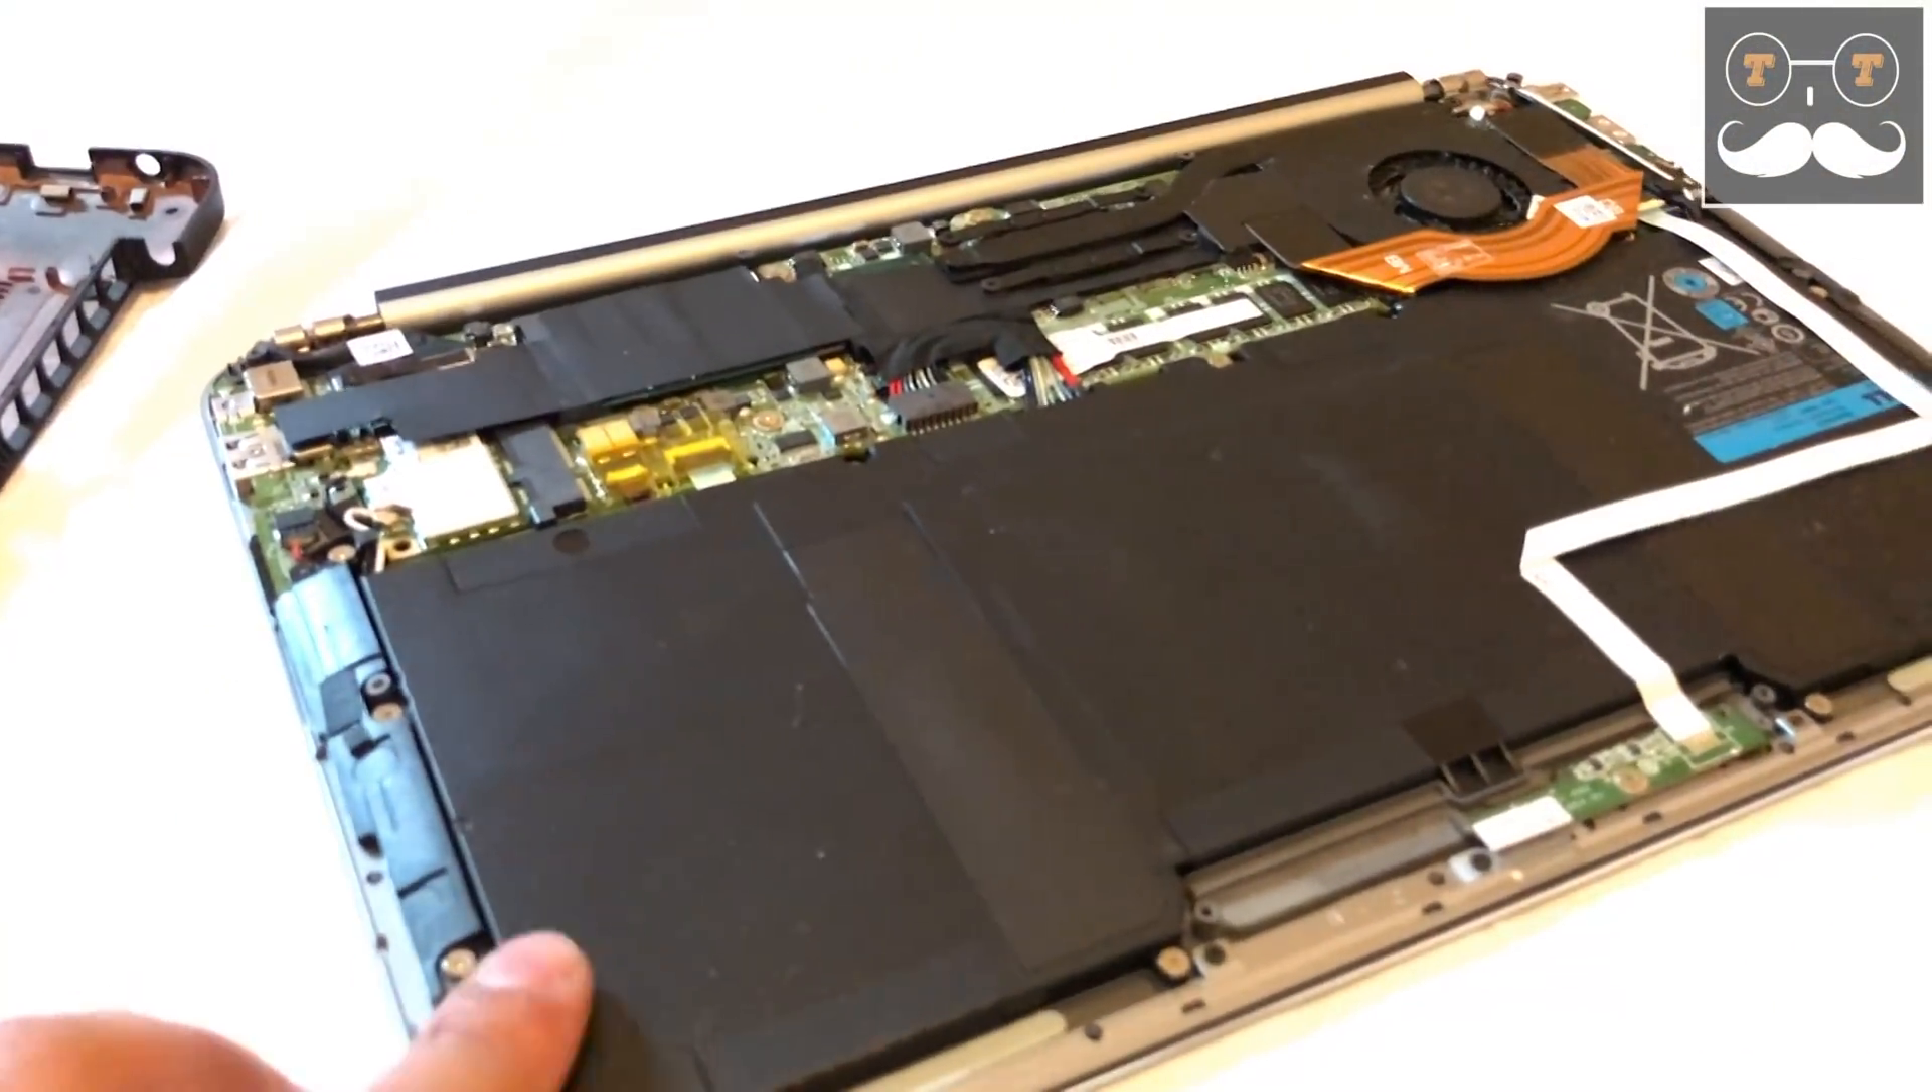Now that the cover is off, all the components are exposed and right here is the whole battery.